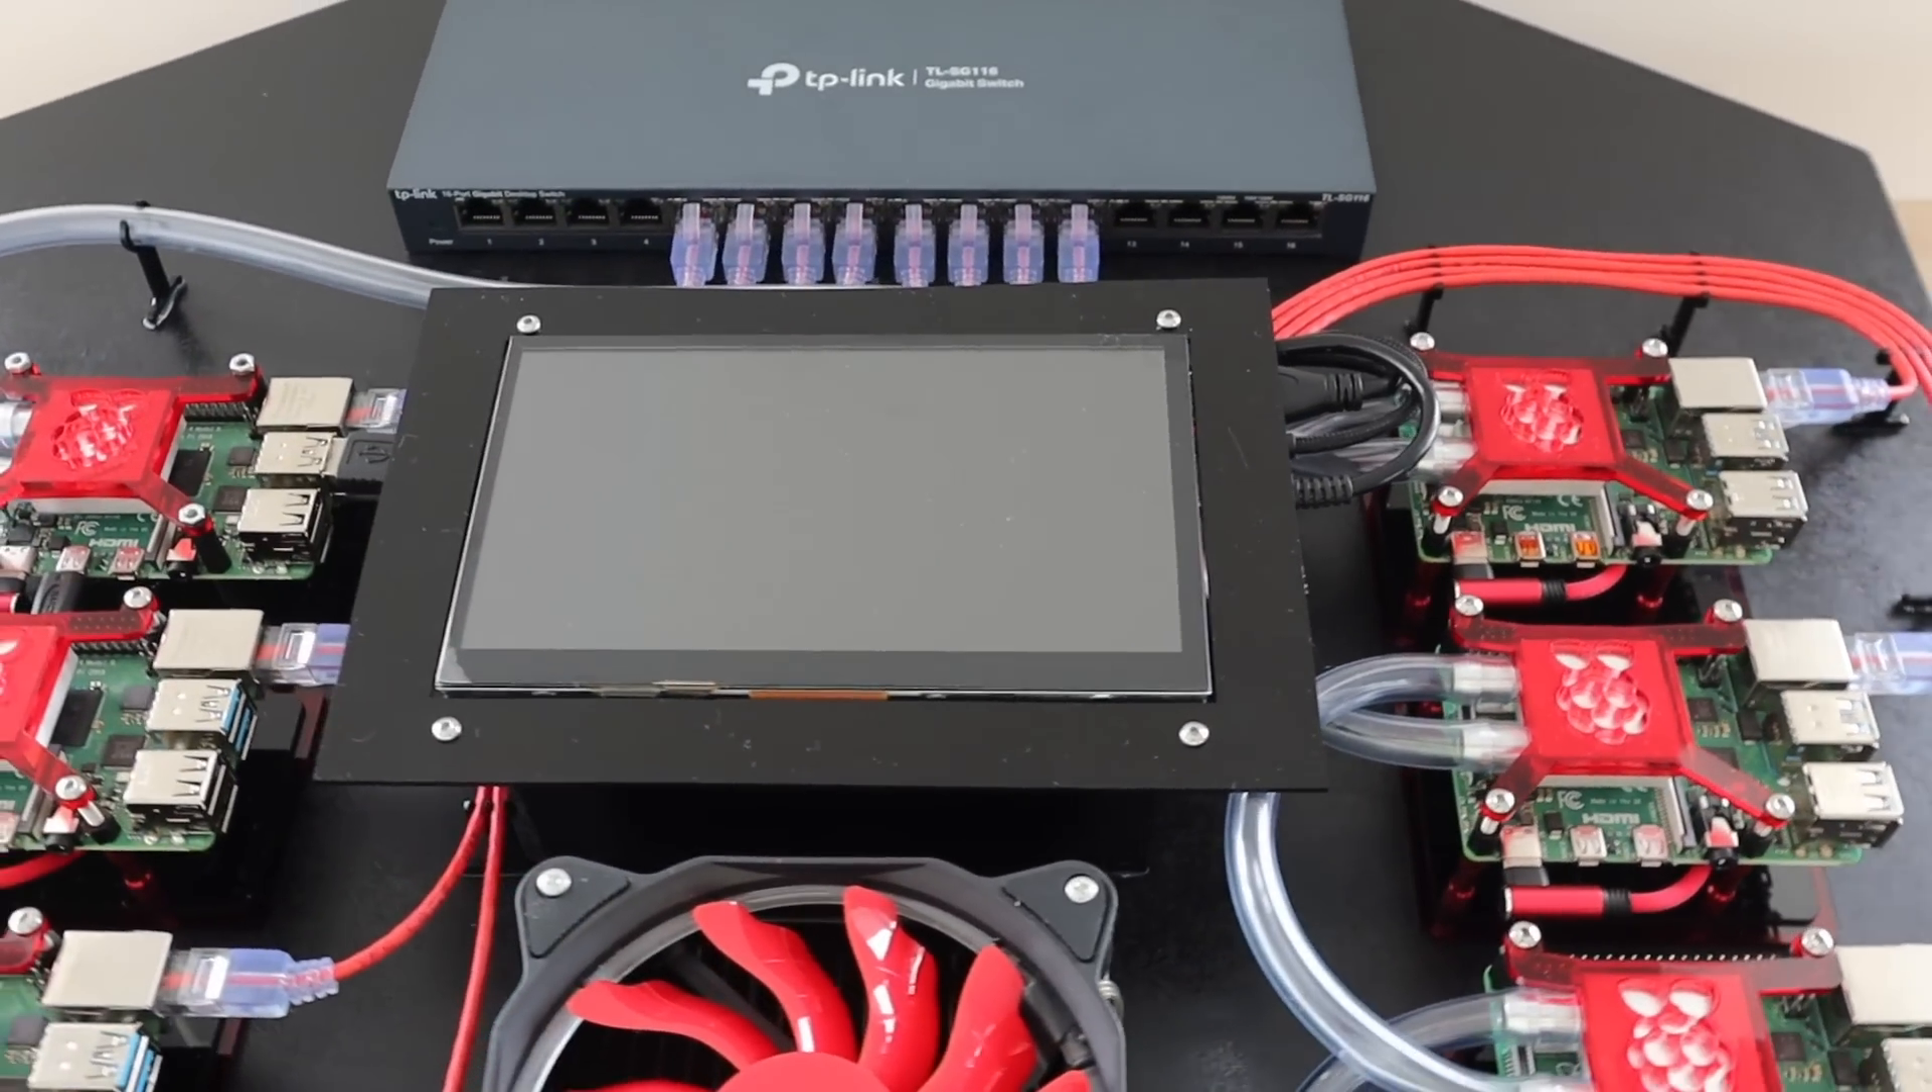The last thing to add was the display, which I mounted onto an acrylic face panel with some acrylic side supports to hold it.